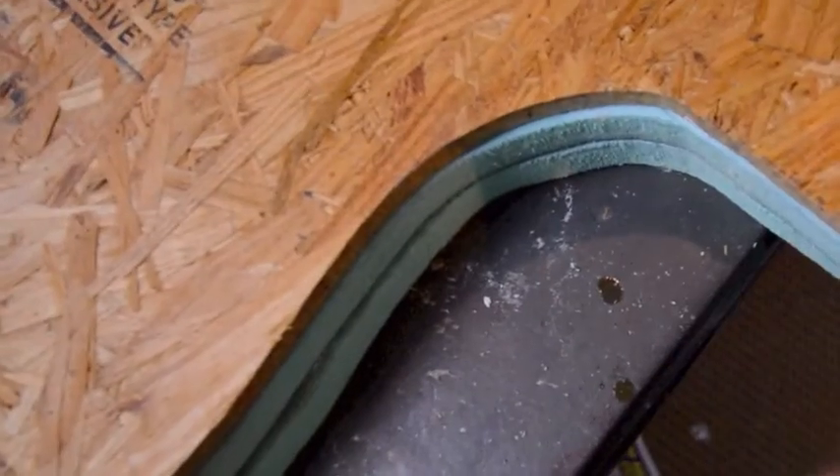As you can see here, the foam is actually a little bit larger than the wood, which is perfectly fine, because we'll just take a belt sander, actually, and we'll just sand this whole thing smooth.